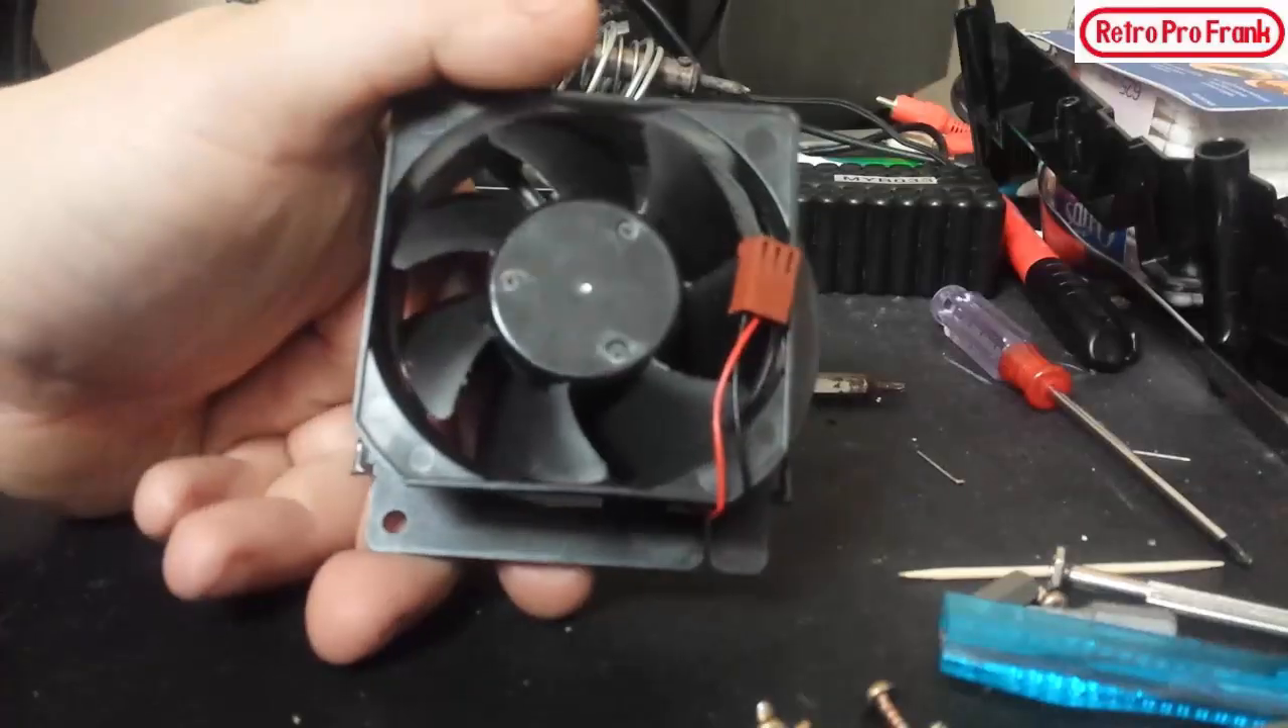Okay so I popped the fan out.